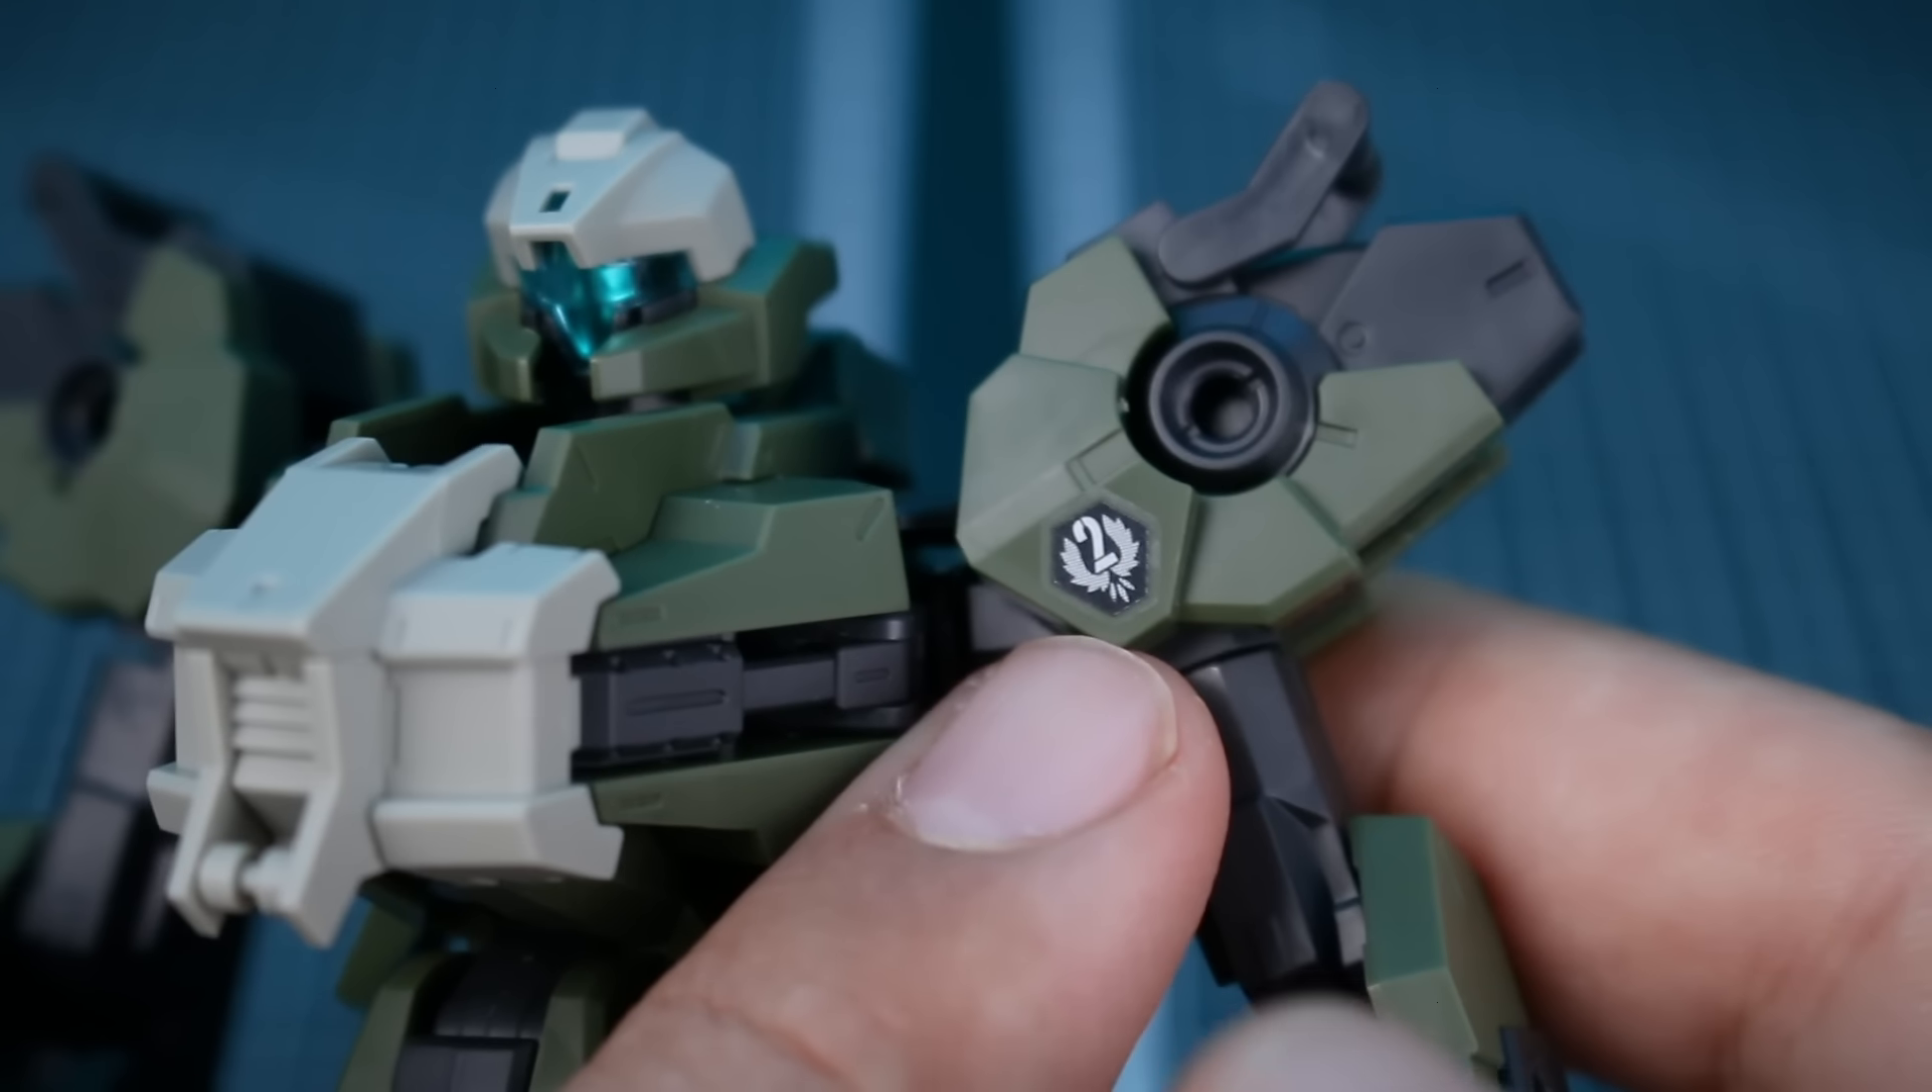And you'll notice I also did put one of the marking stickers here on the shoulder which does look pretty okay.